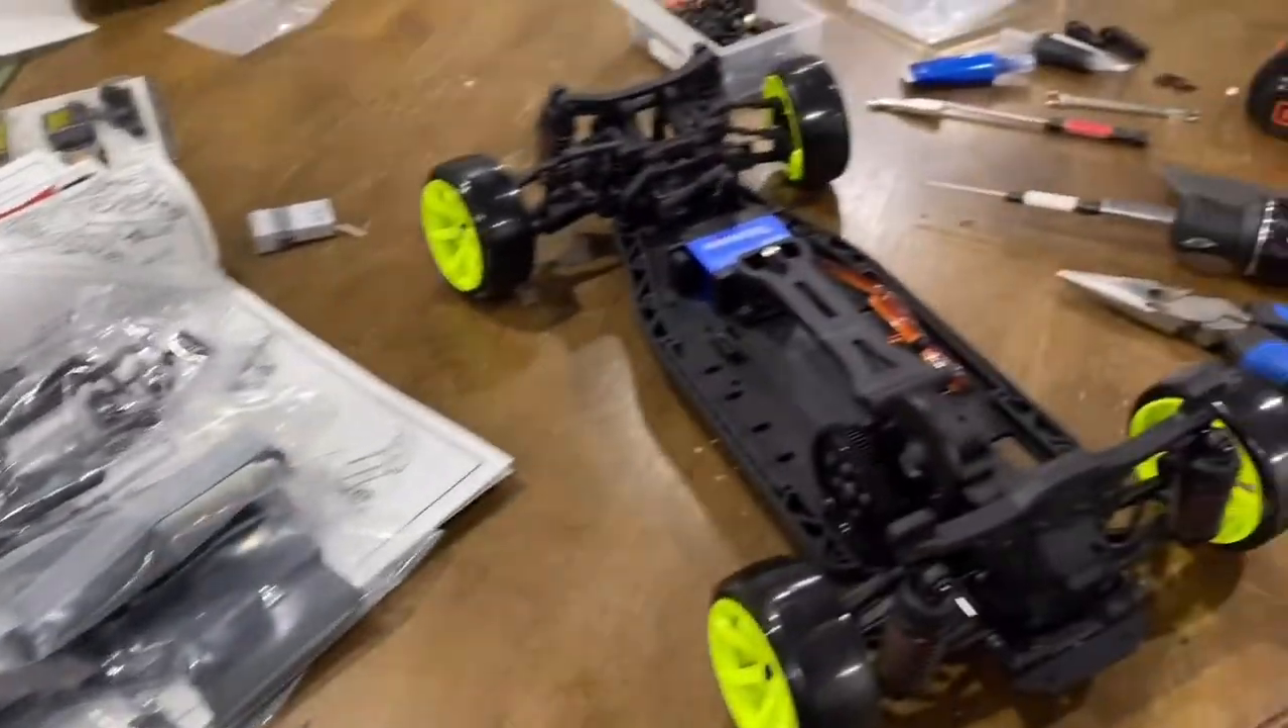All right guys so i just put on the tires.